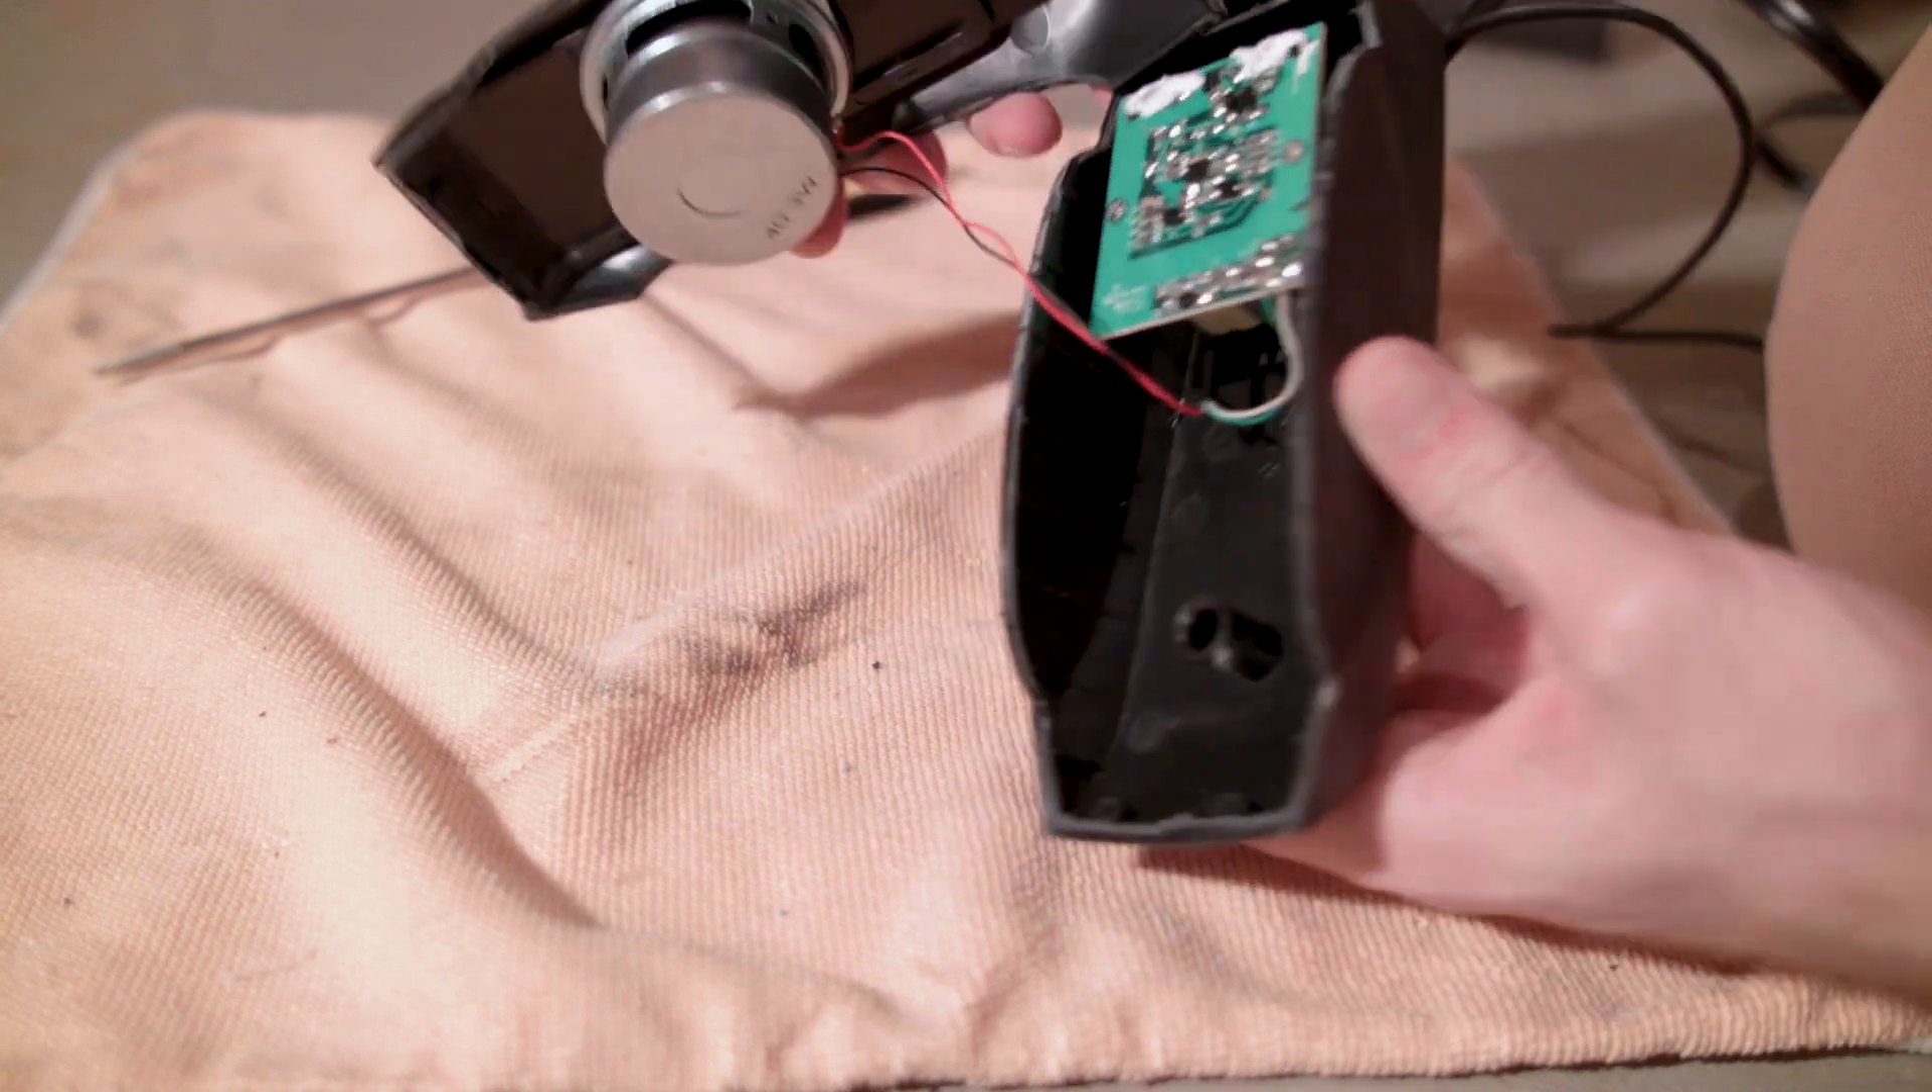Using a screwdriver, I pried the casing open, which revealed the electronics inside.